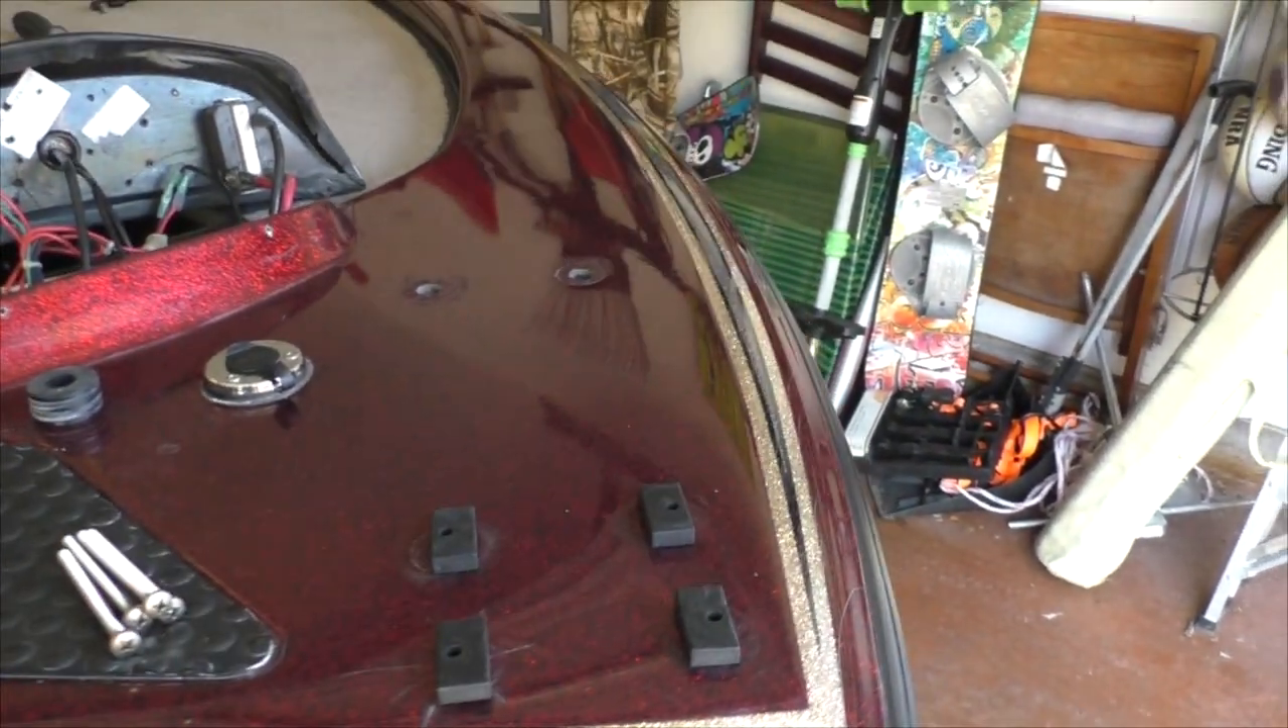You'll see I got the trolling motor off already.